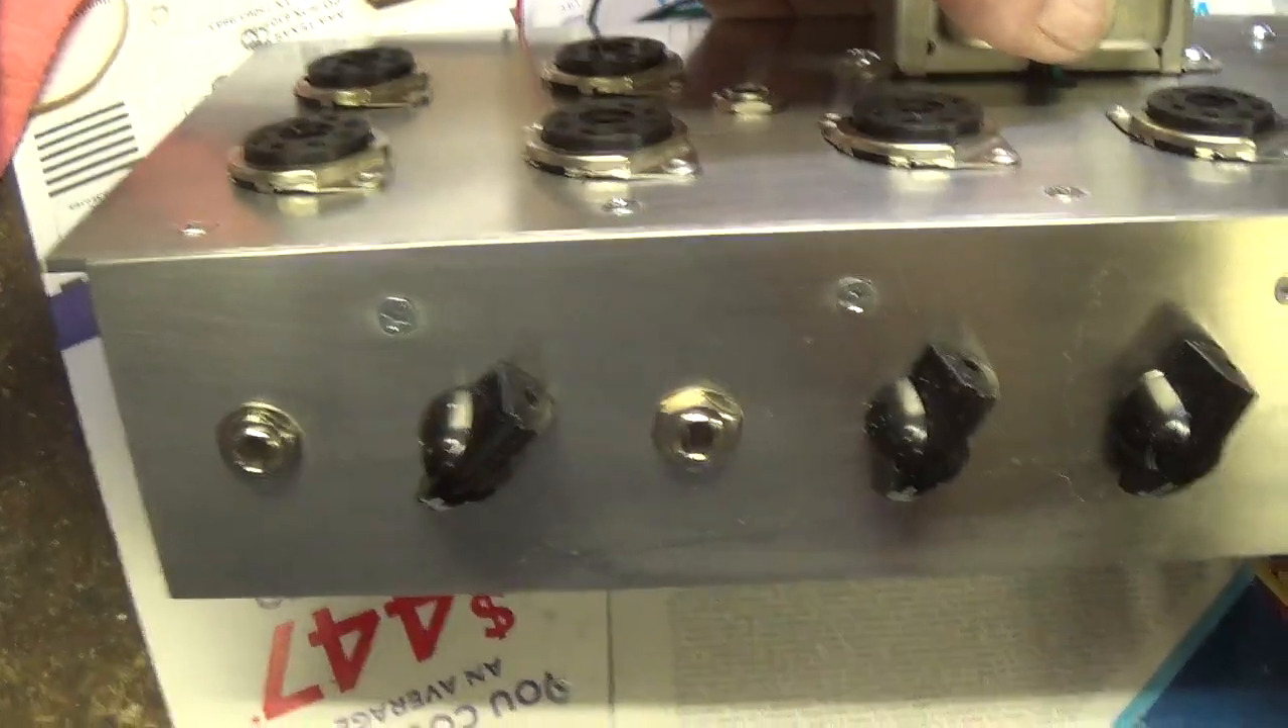Our control panel is all assembled and attached to the front.